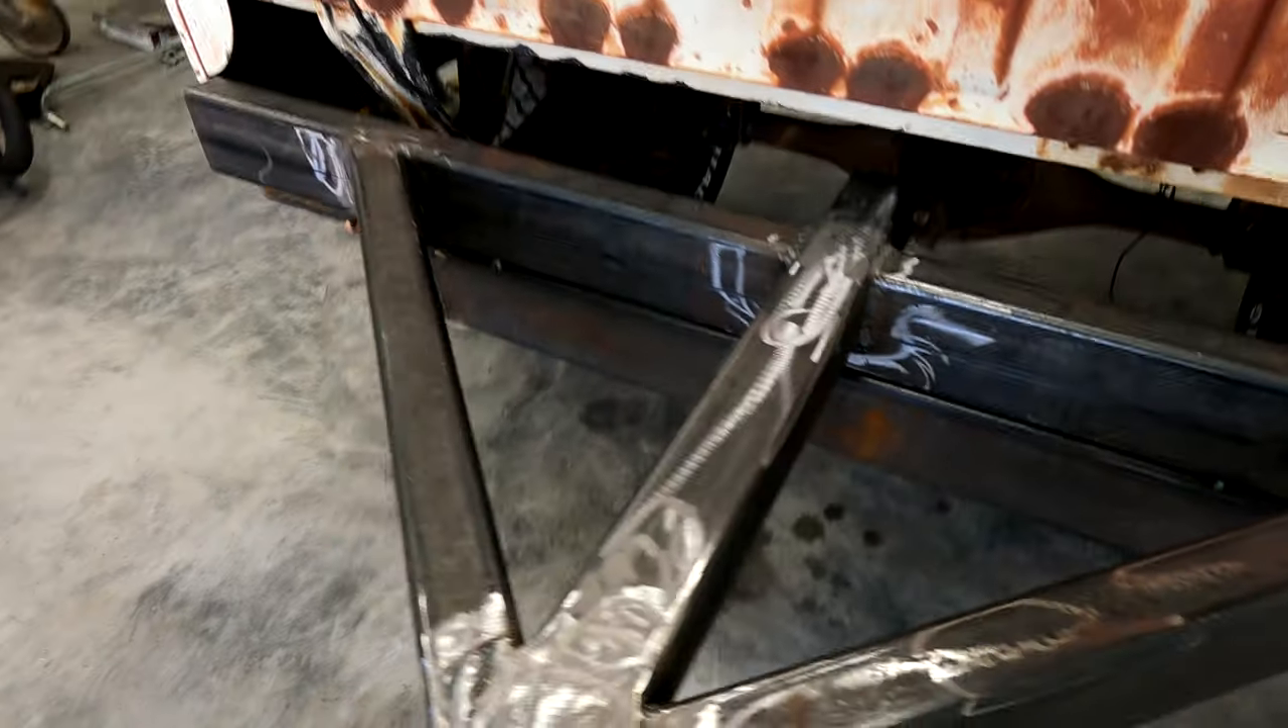I've got the tongue welded up. It's welded into place. Well, tacked into place.